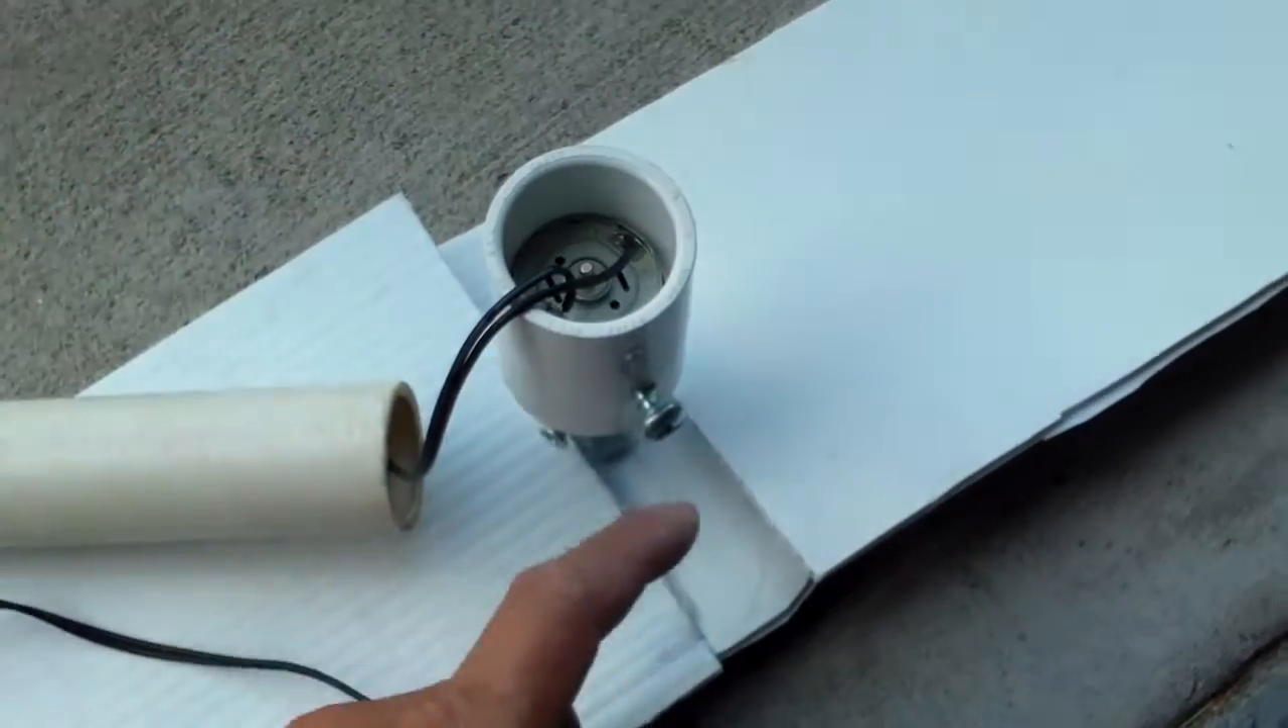The motor is wedged inside this coupler here.